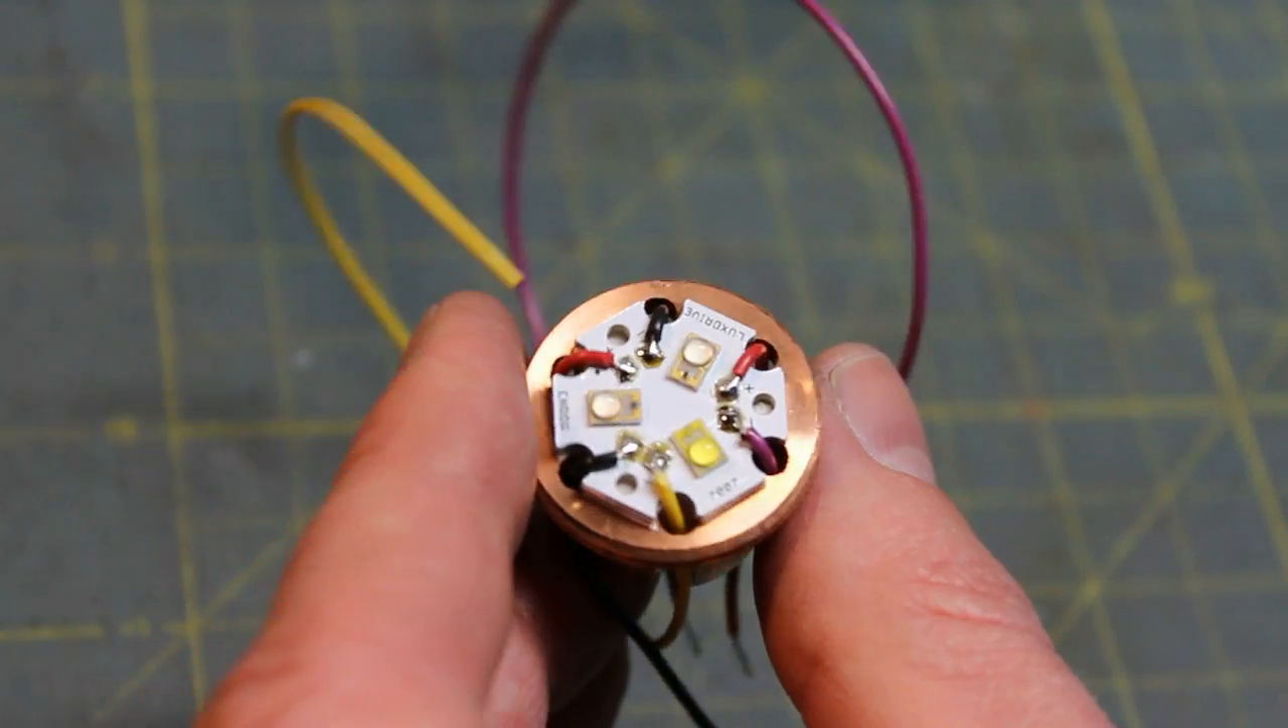Now as you can see, I've got my wires attached.